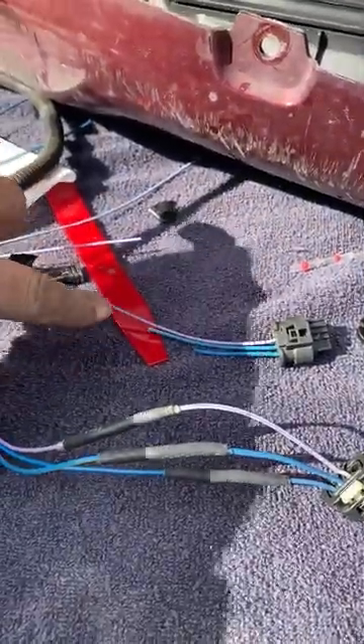All right we got the new harness wire wired up the new plug.